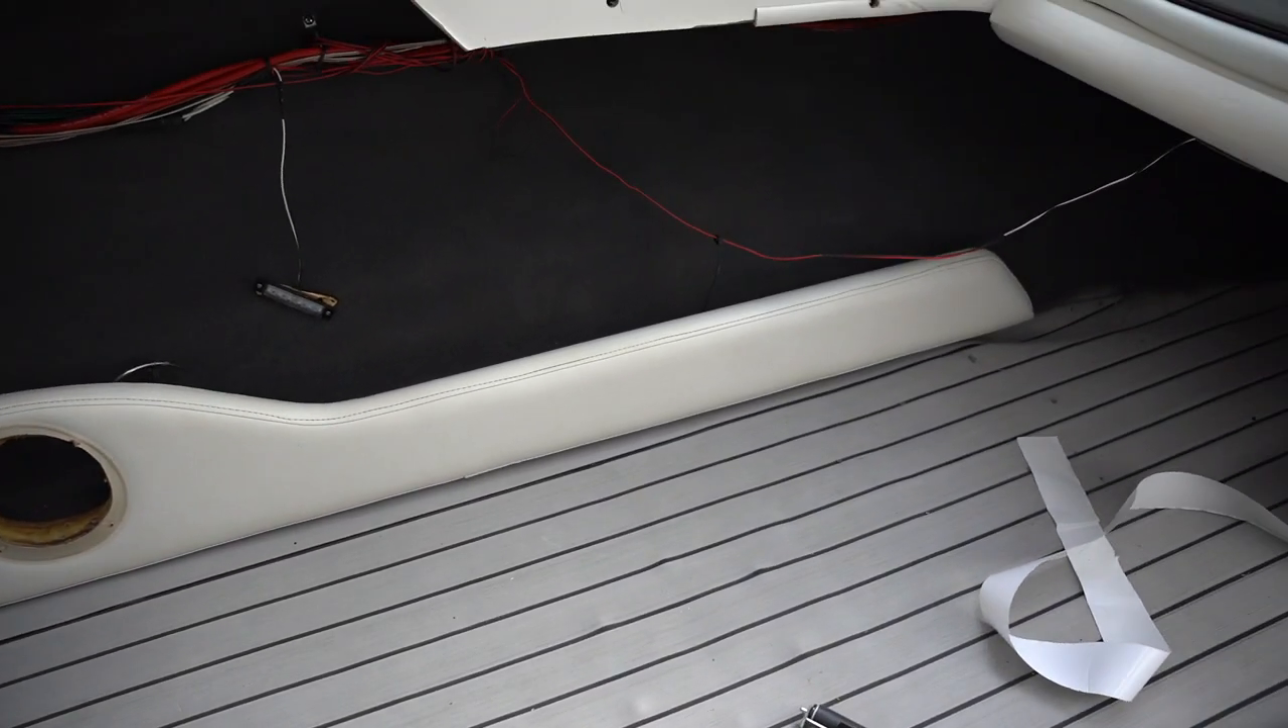All right, so before finishing off the rest of the trim, I wanted to put this side bolster on and it looks great actually.